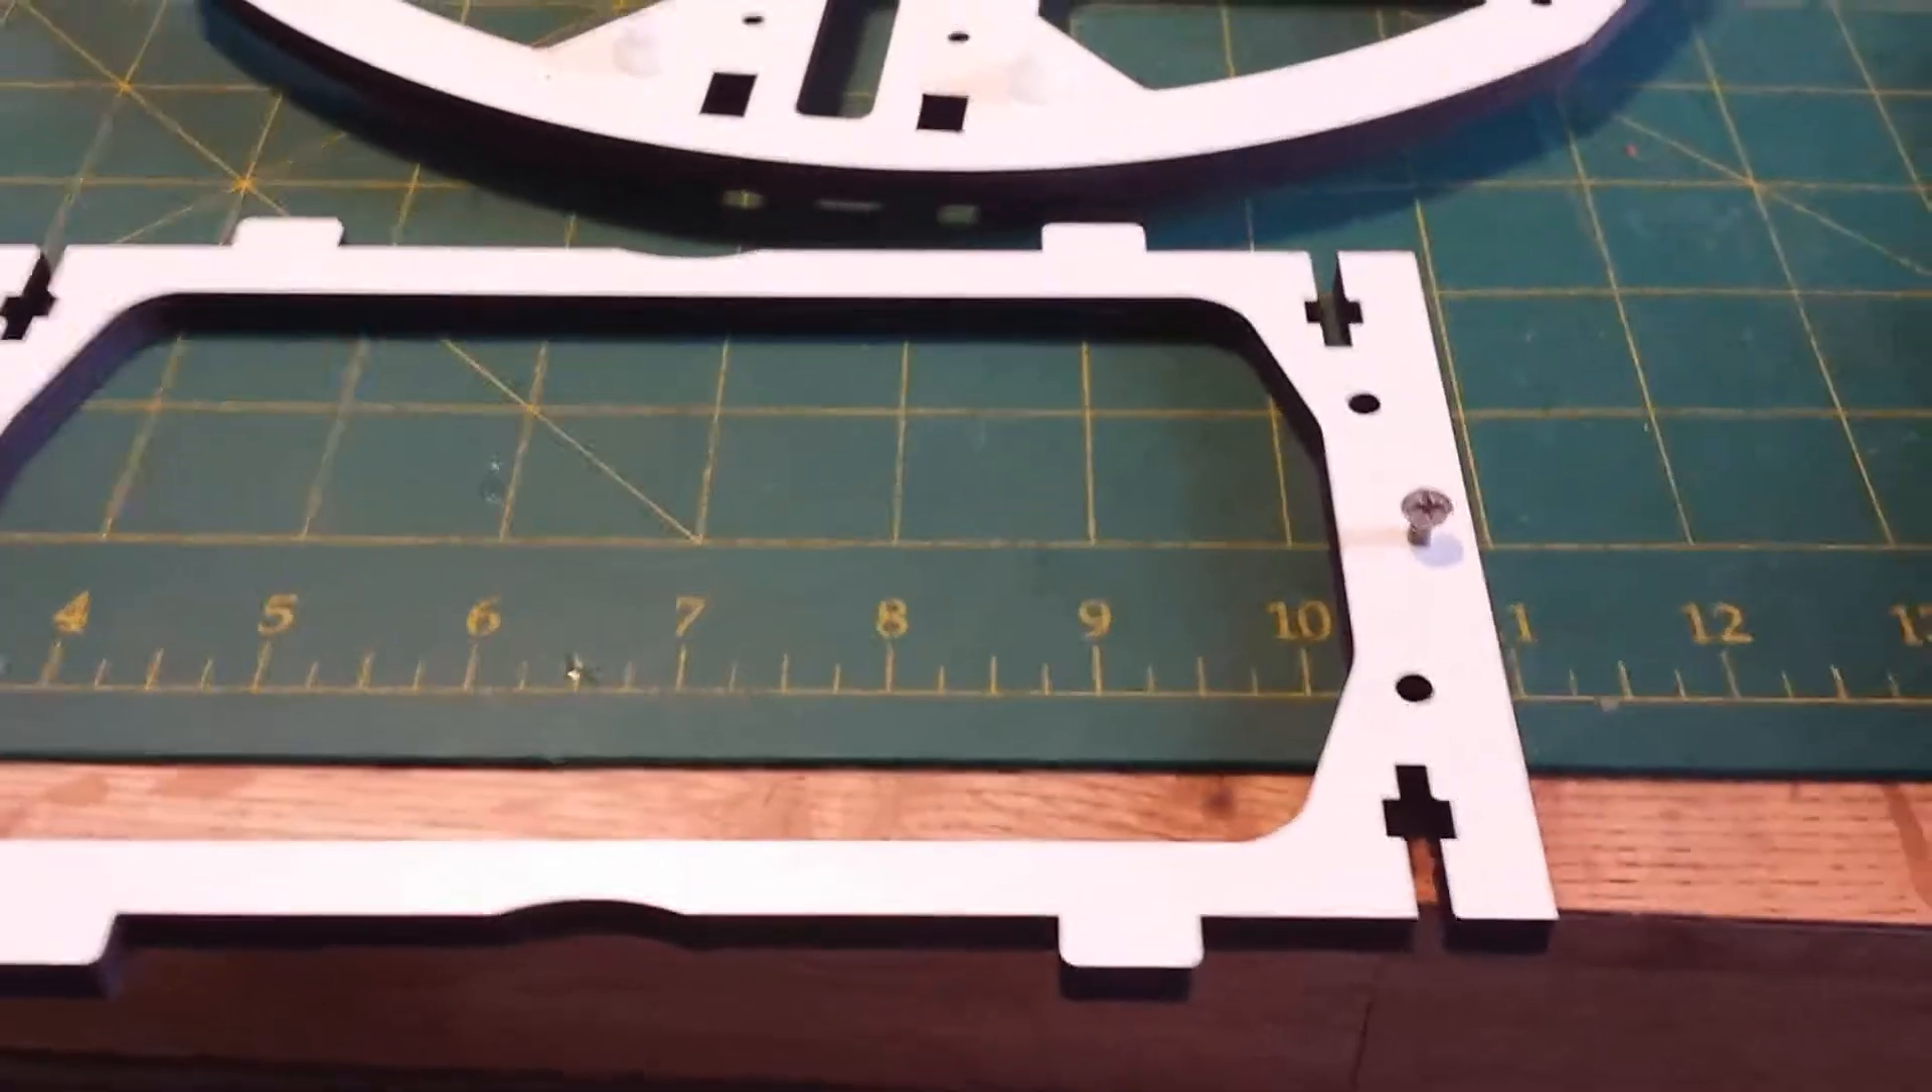I've started putting in the acrylic stop screws.